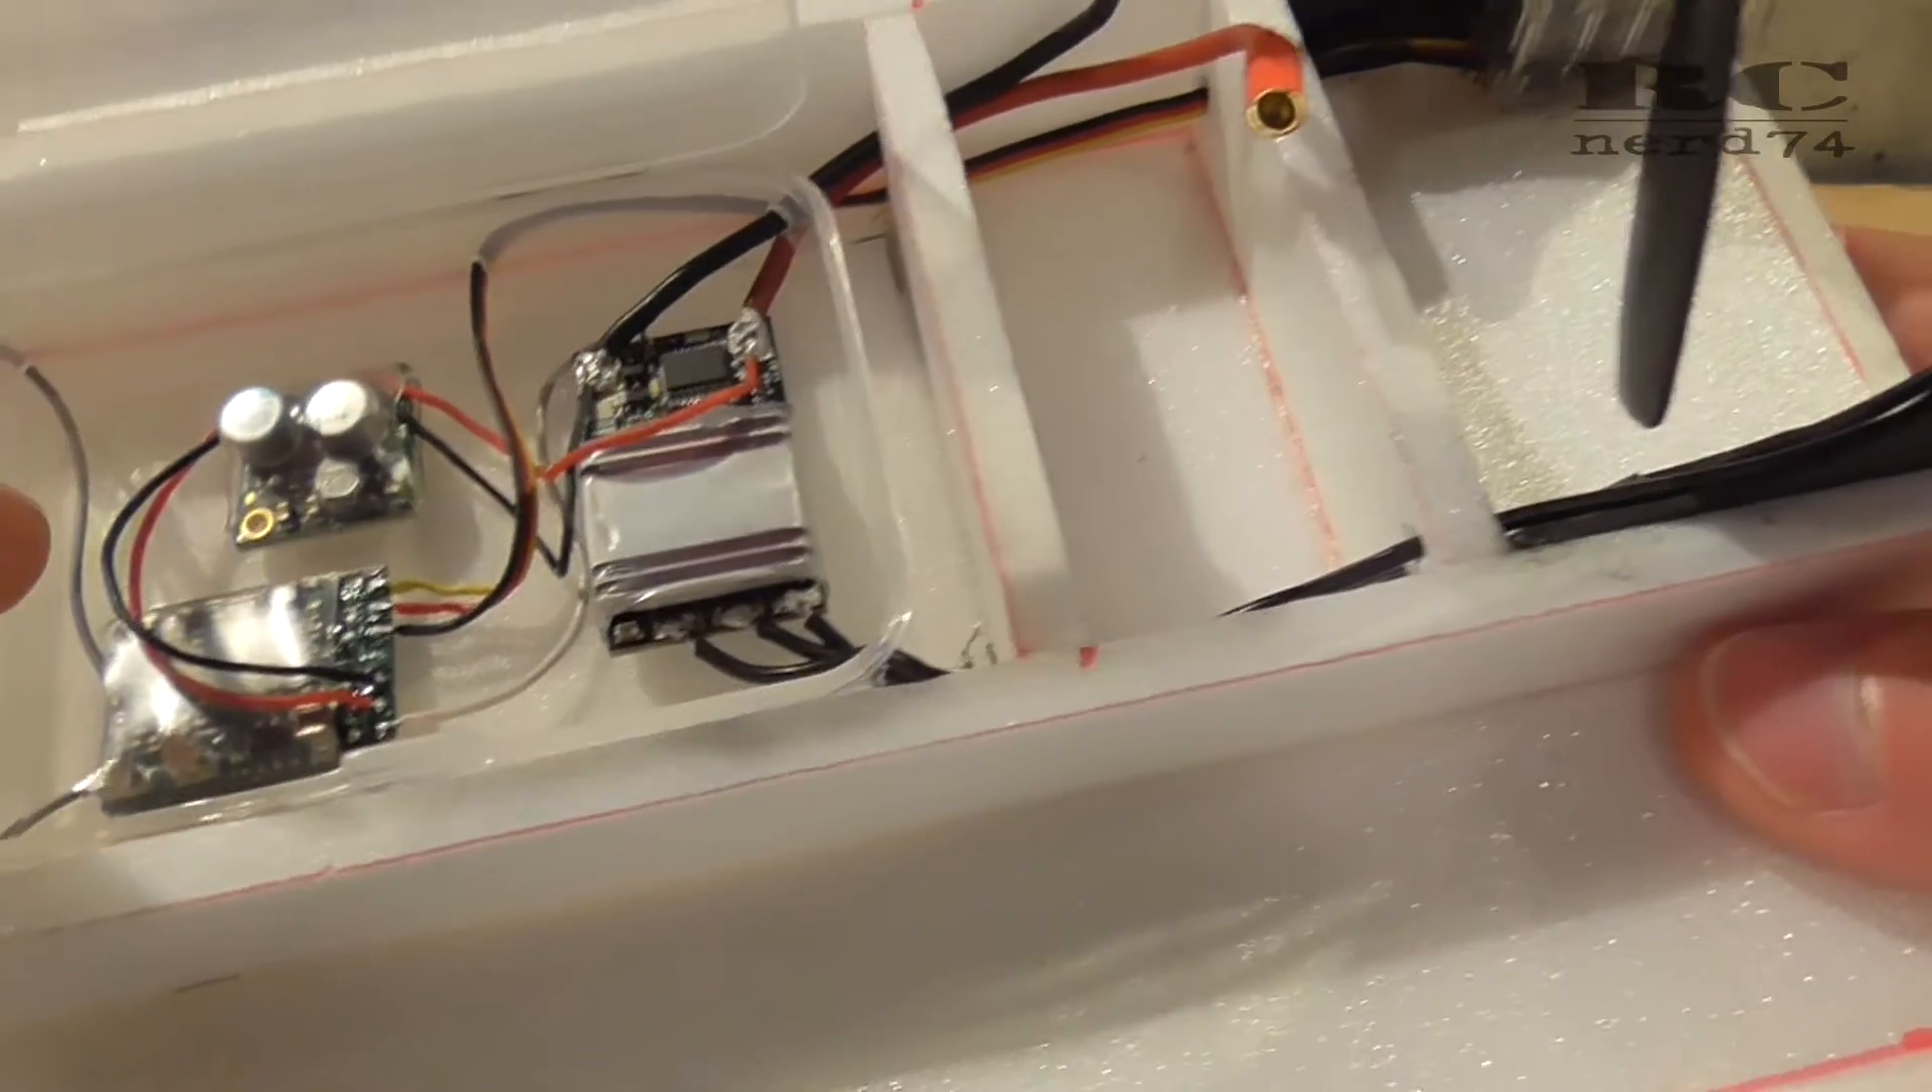Then I used some double -sided tape to fix all the components in the bottom of the box and wired up the whole stuff.